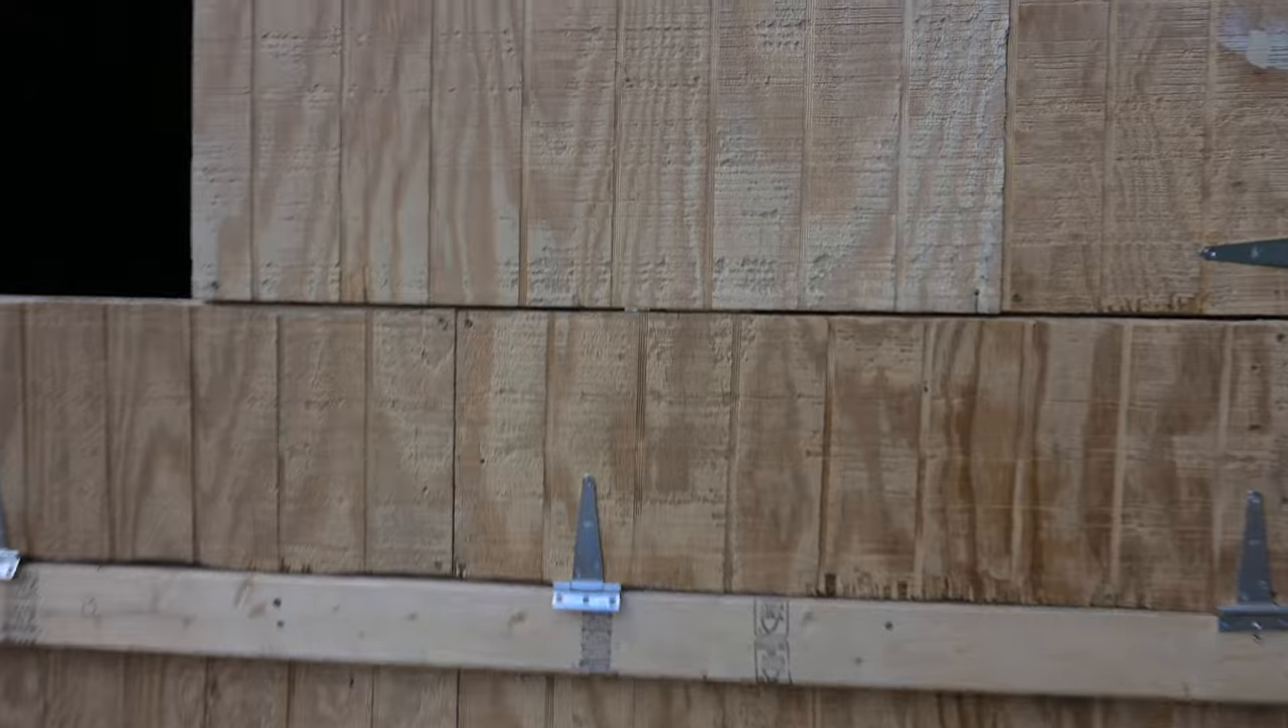And I have a little bit of the hardware attached.